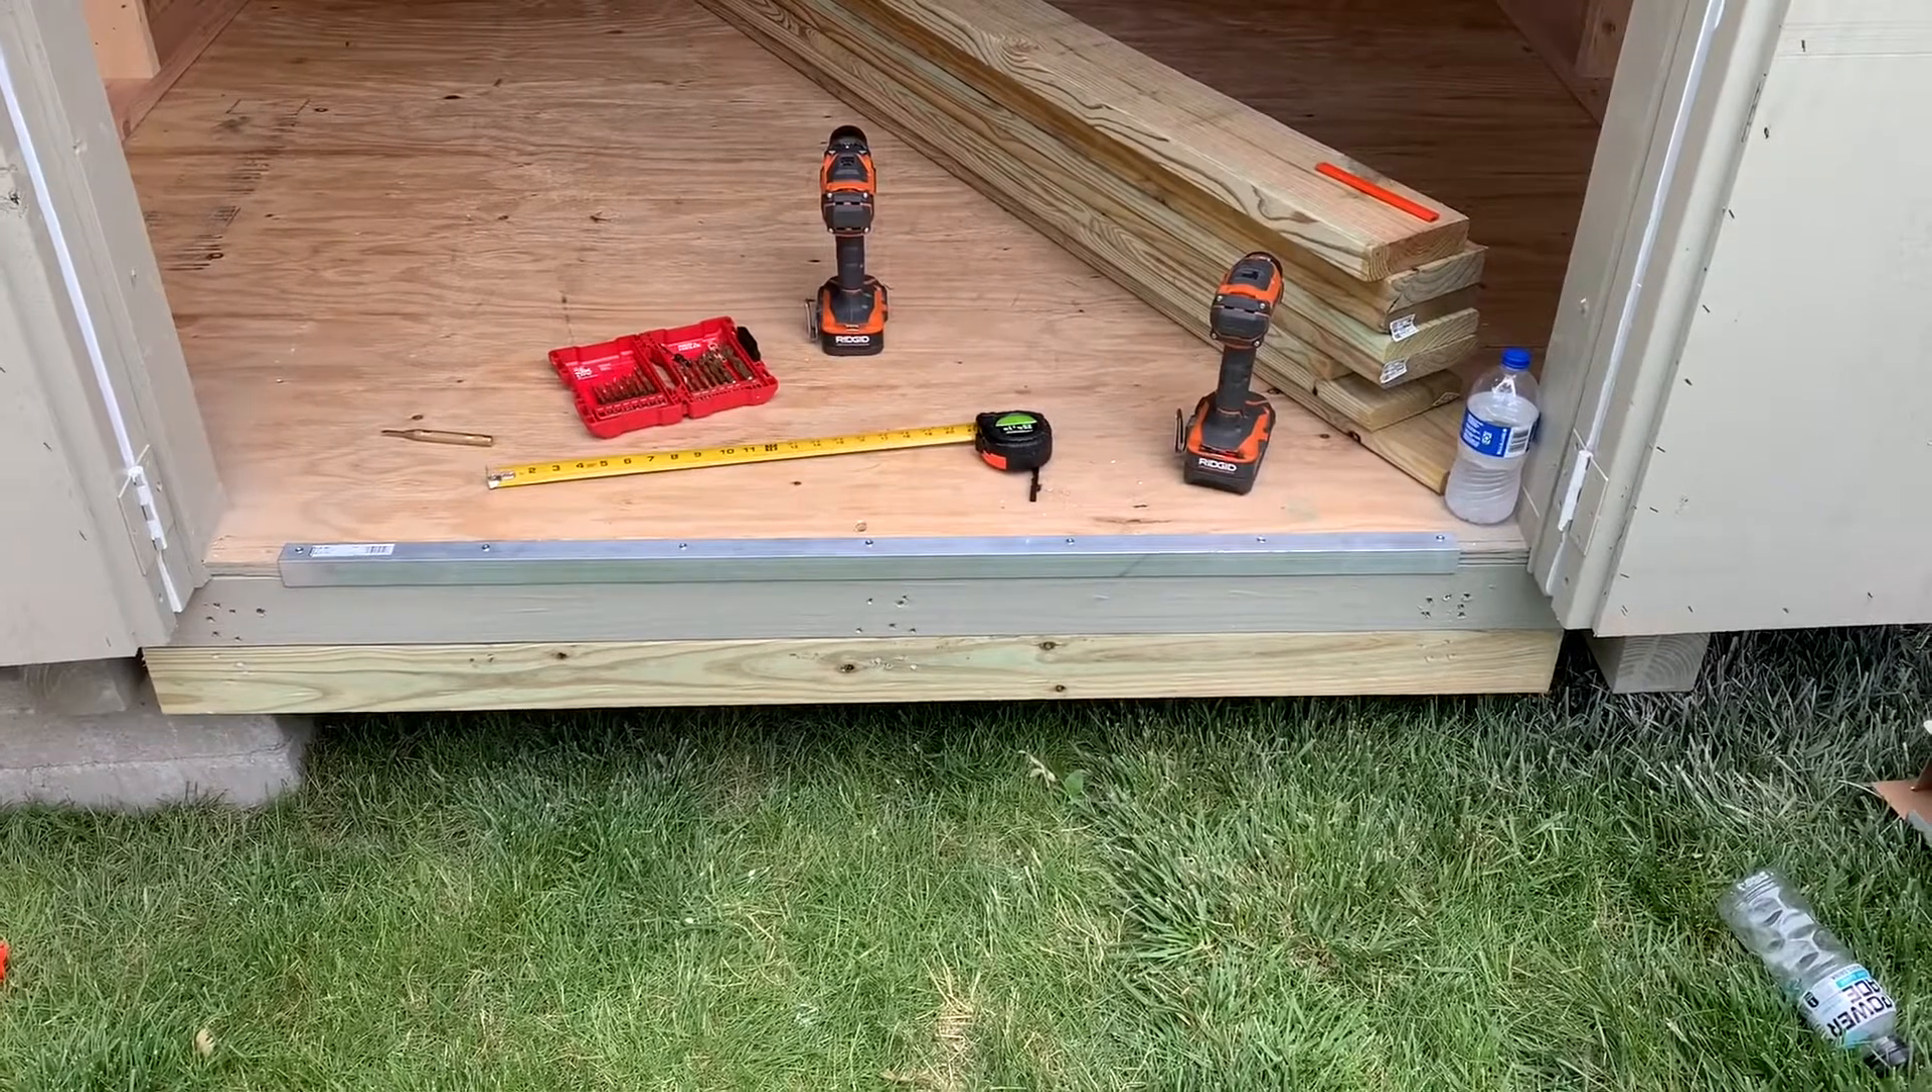This is the final product of attaching the angle iron to the entry step of your shed.